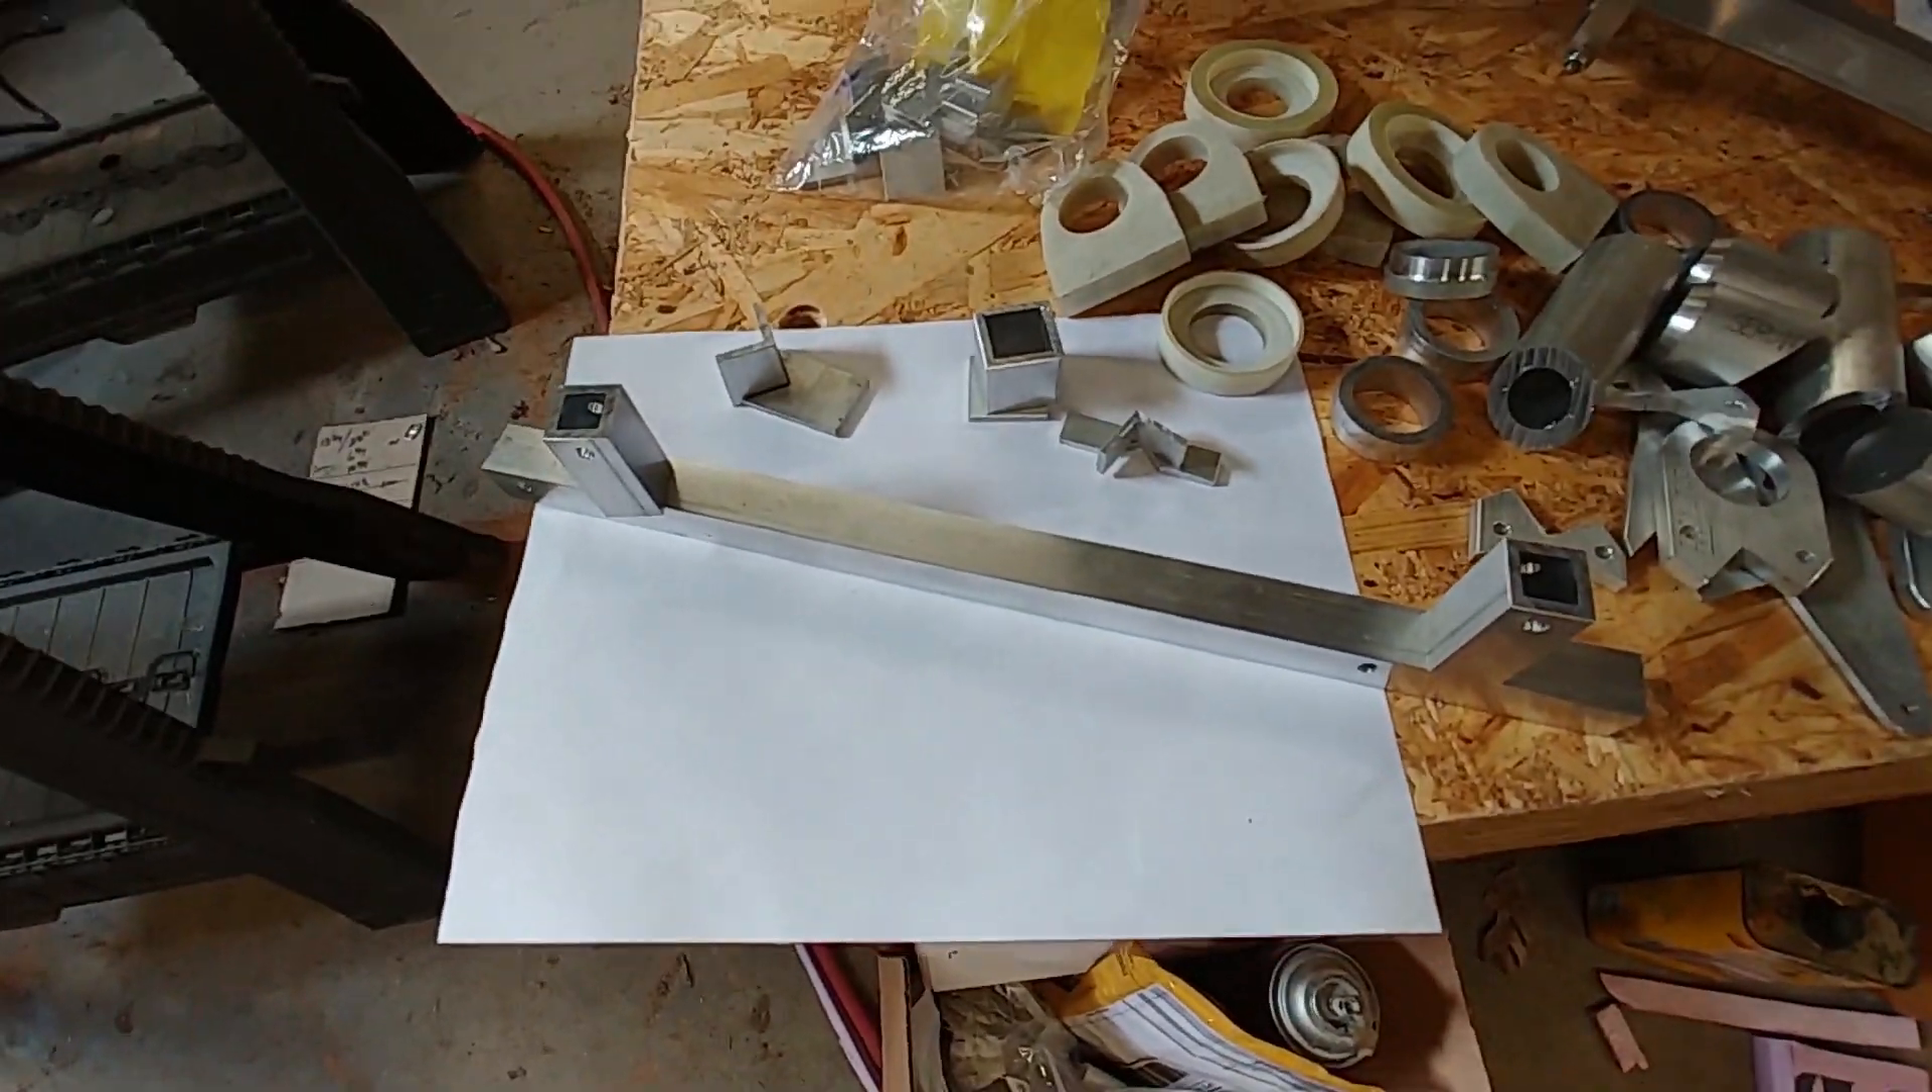And so once that's all done, here's a pile of parts that I've created, and they all need to be assembled.